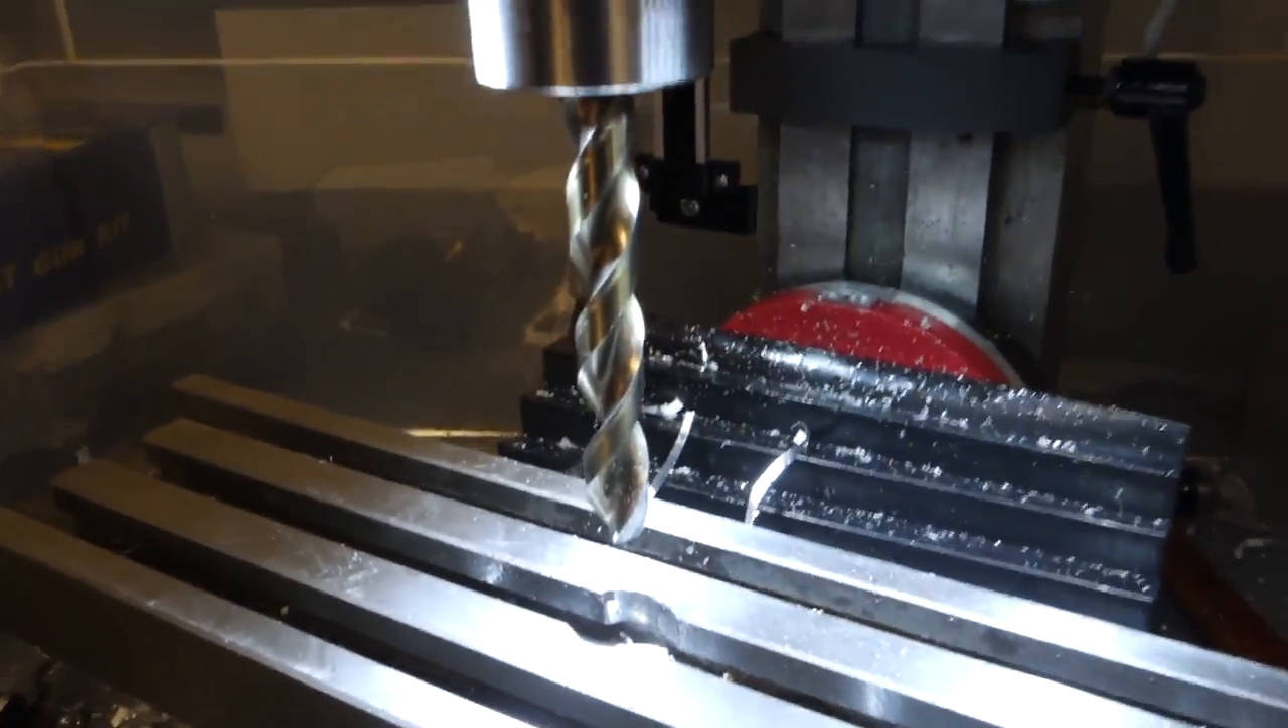I have my mill set up, and I have a half-inch drill bit installed in the collet.